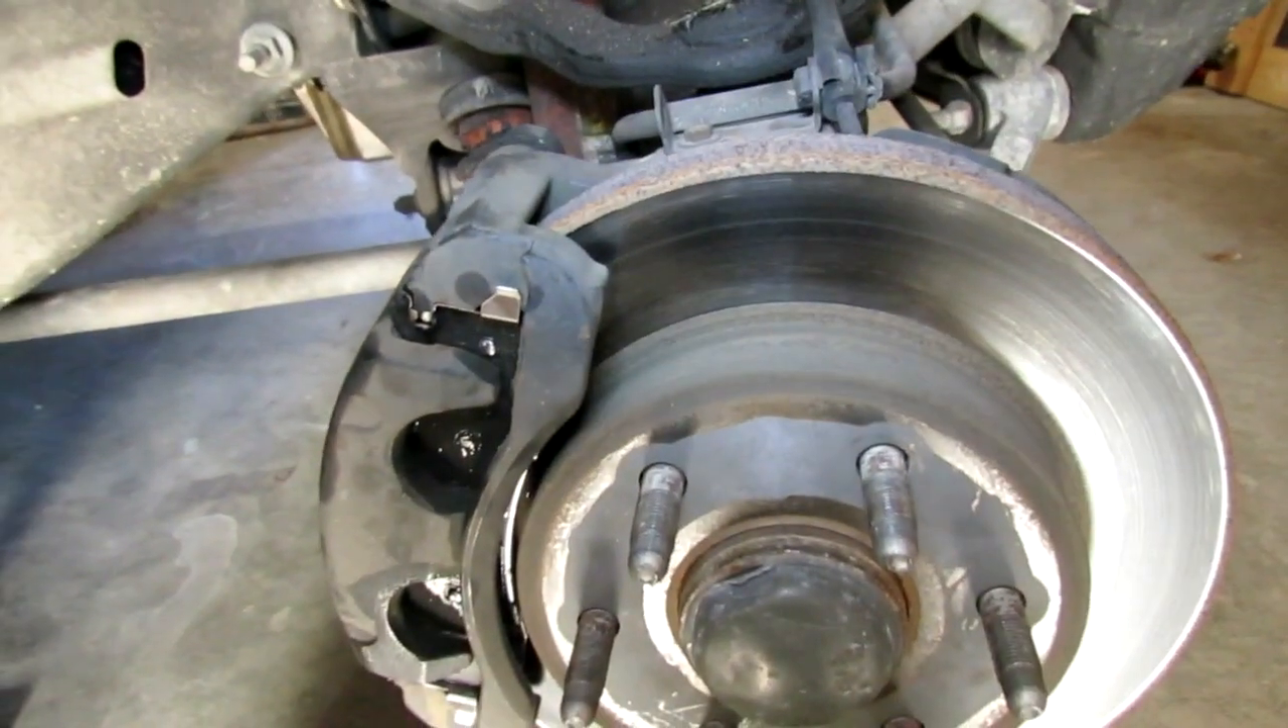I've taken the wheel off already.